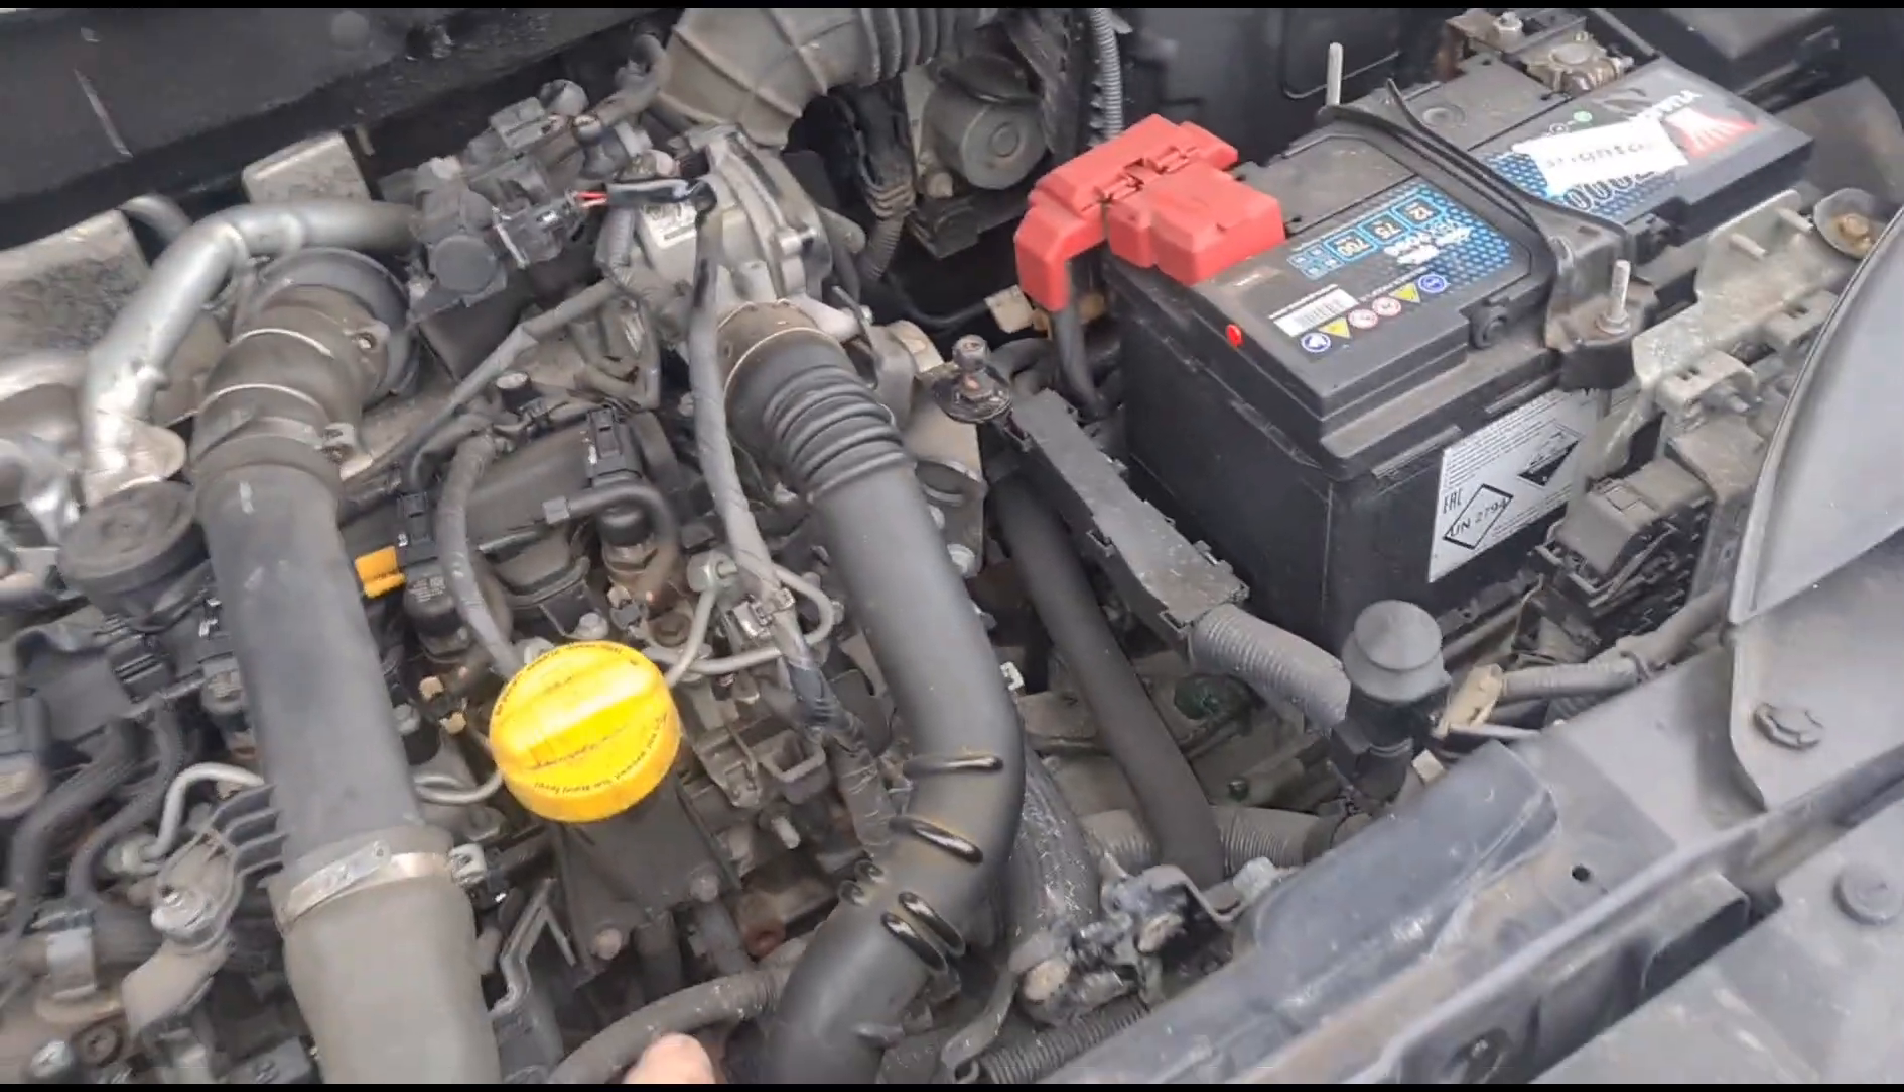I haven't put the engine cover back in which is this one.